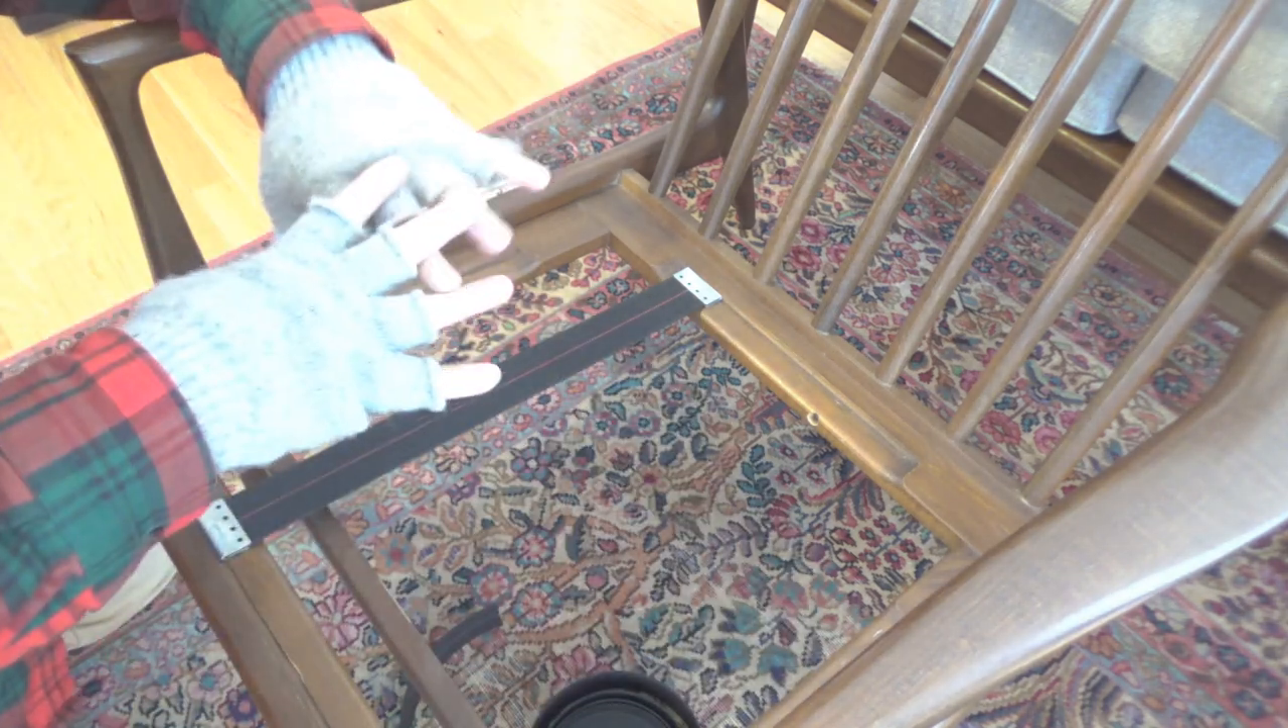That's one strap in two more to go.